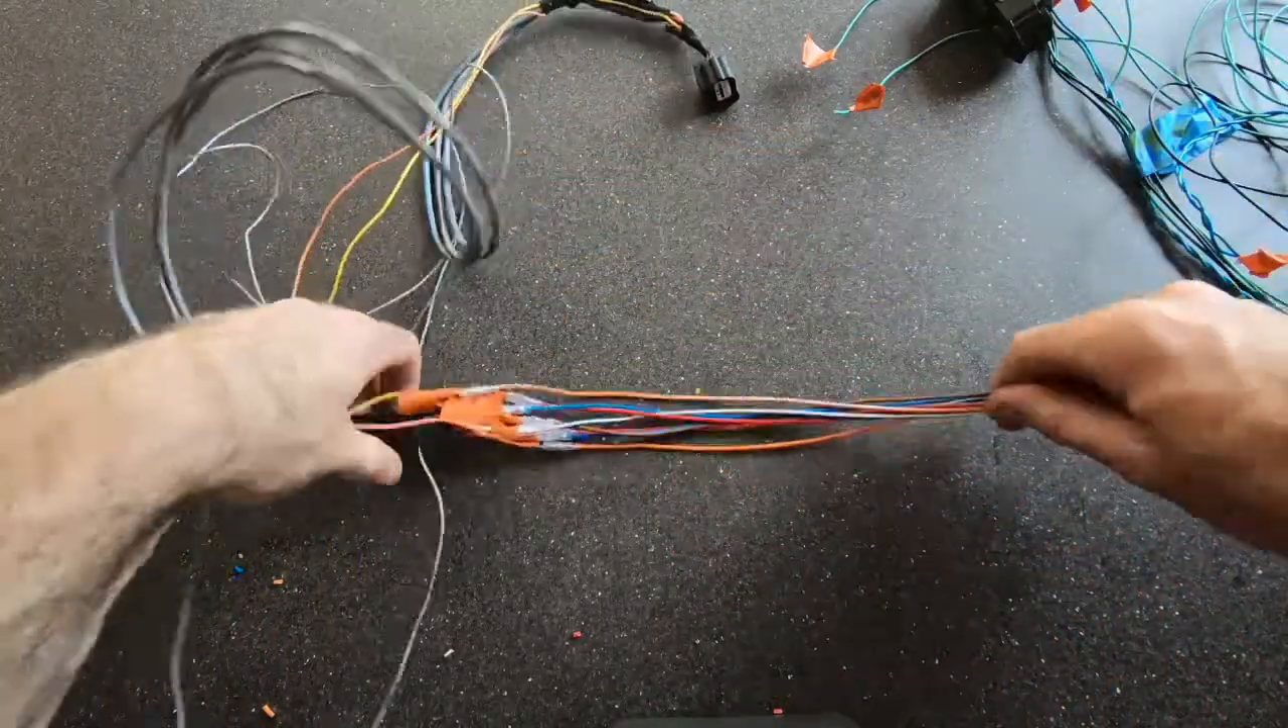Alright there we go, the loom has been spliced and pretty much ready to connect into our inverter.